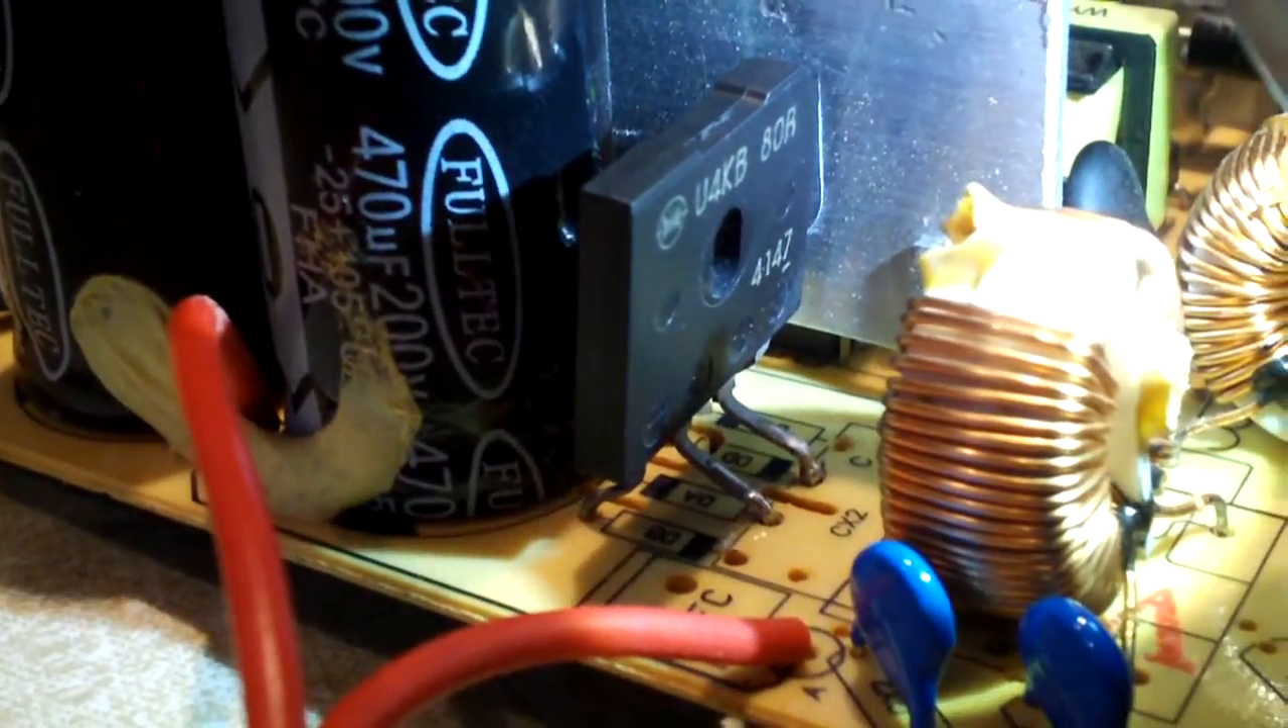Look everybody I just got this bridge rectifier installed and this is how it looks.